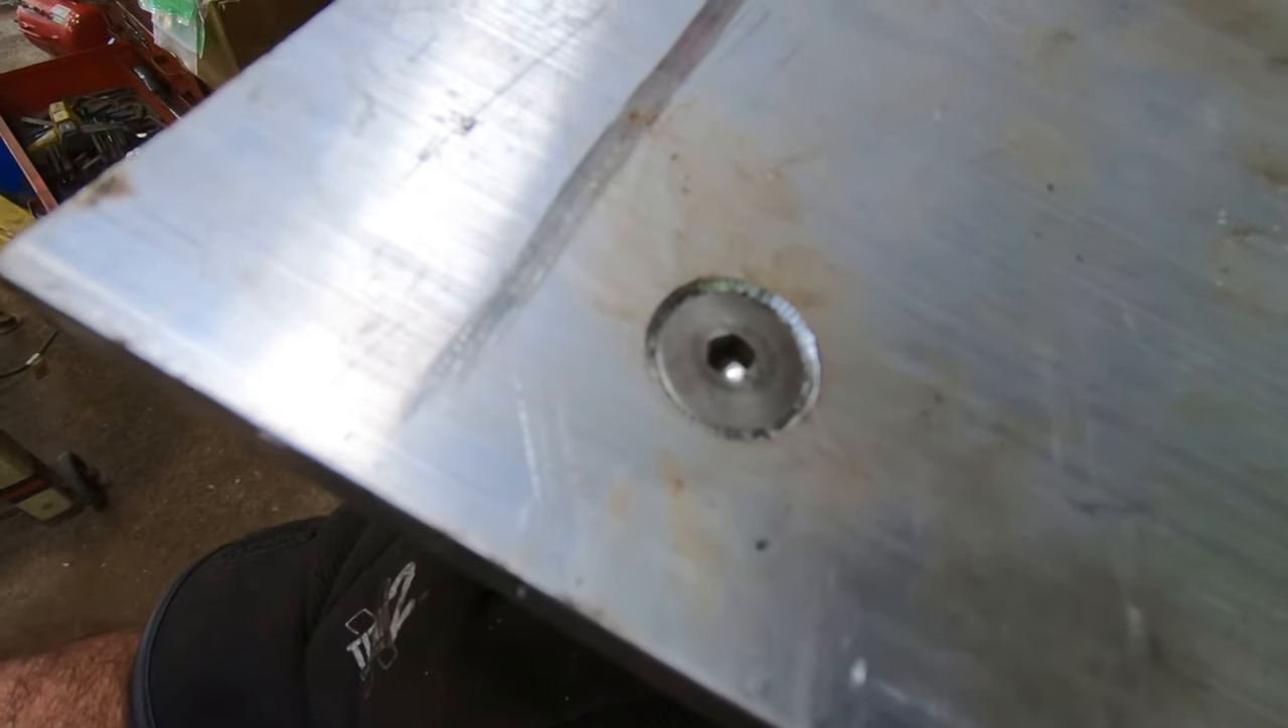We've got our flat head bolt down there. You can see it's recessed under.